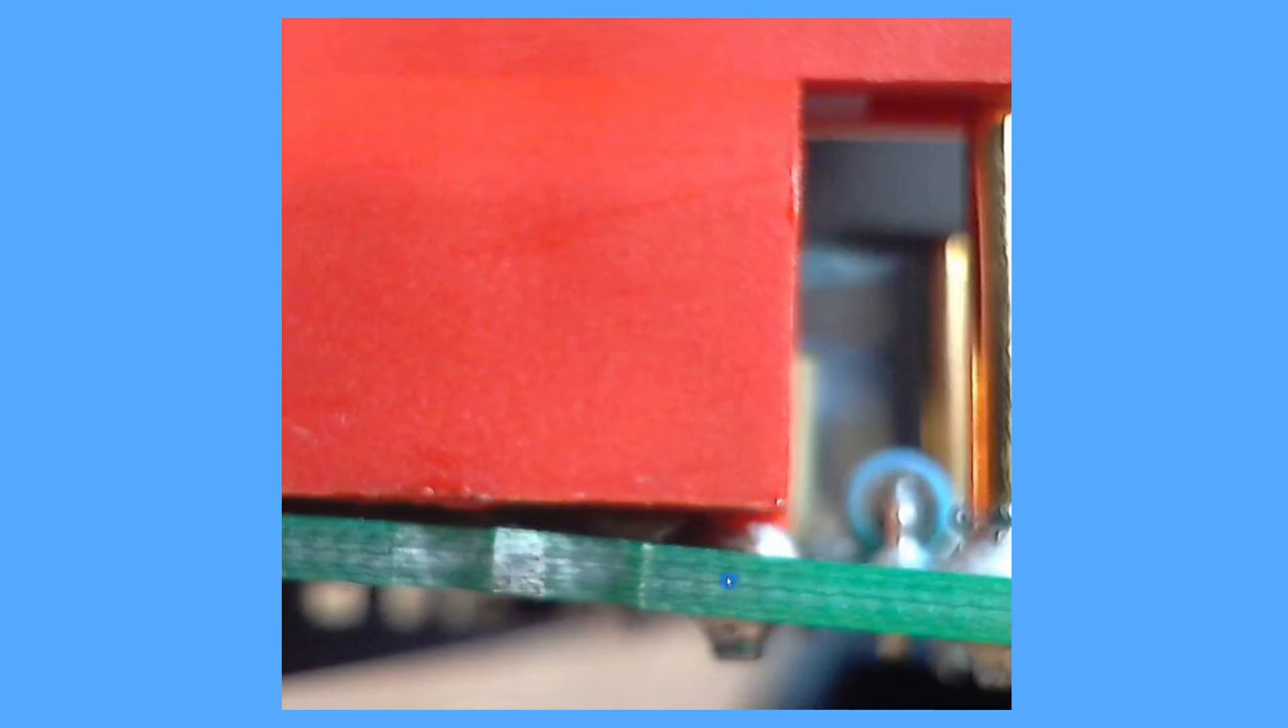There shouldn't be this angled gap here, that should be flush on the board.